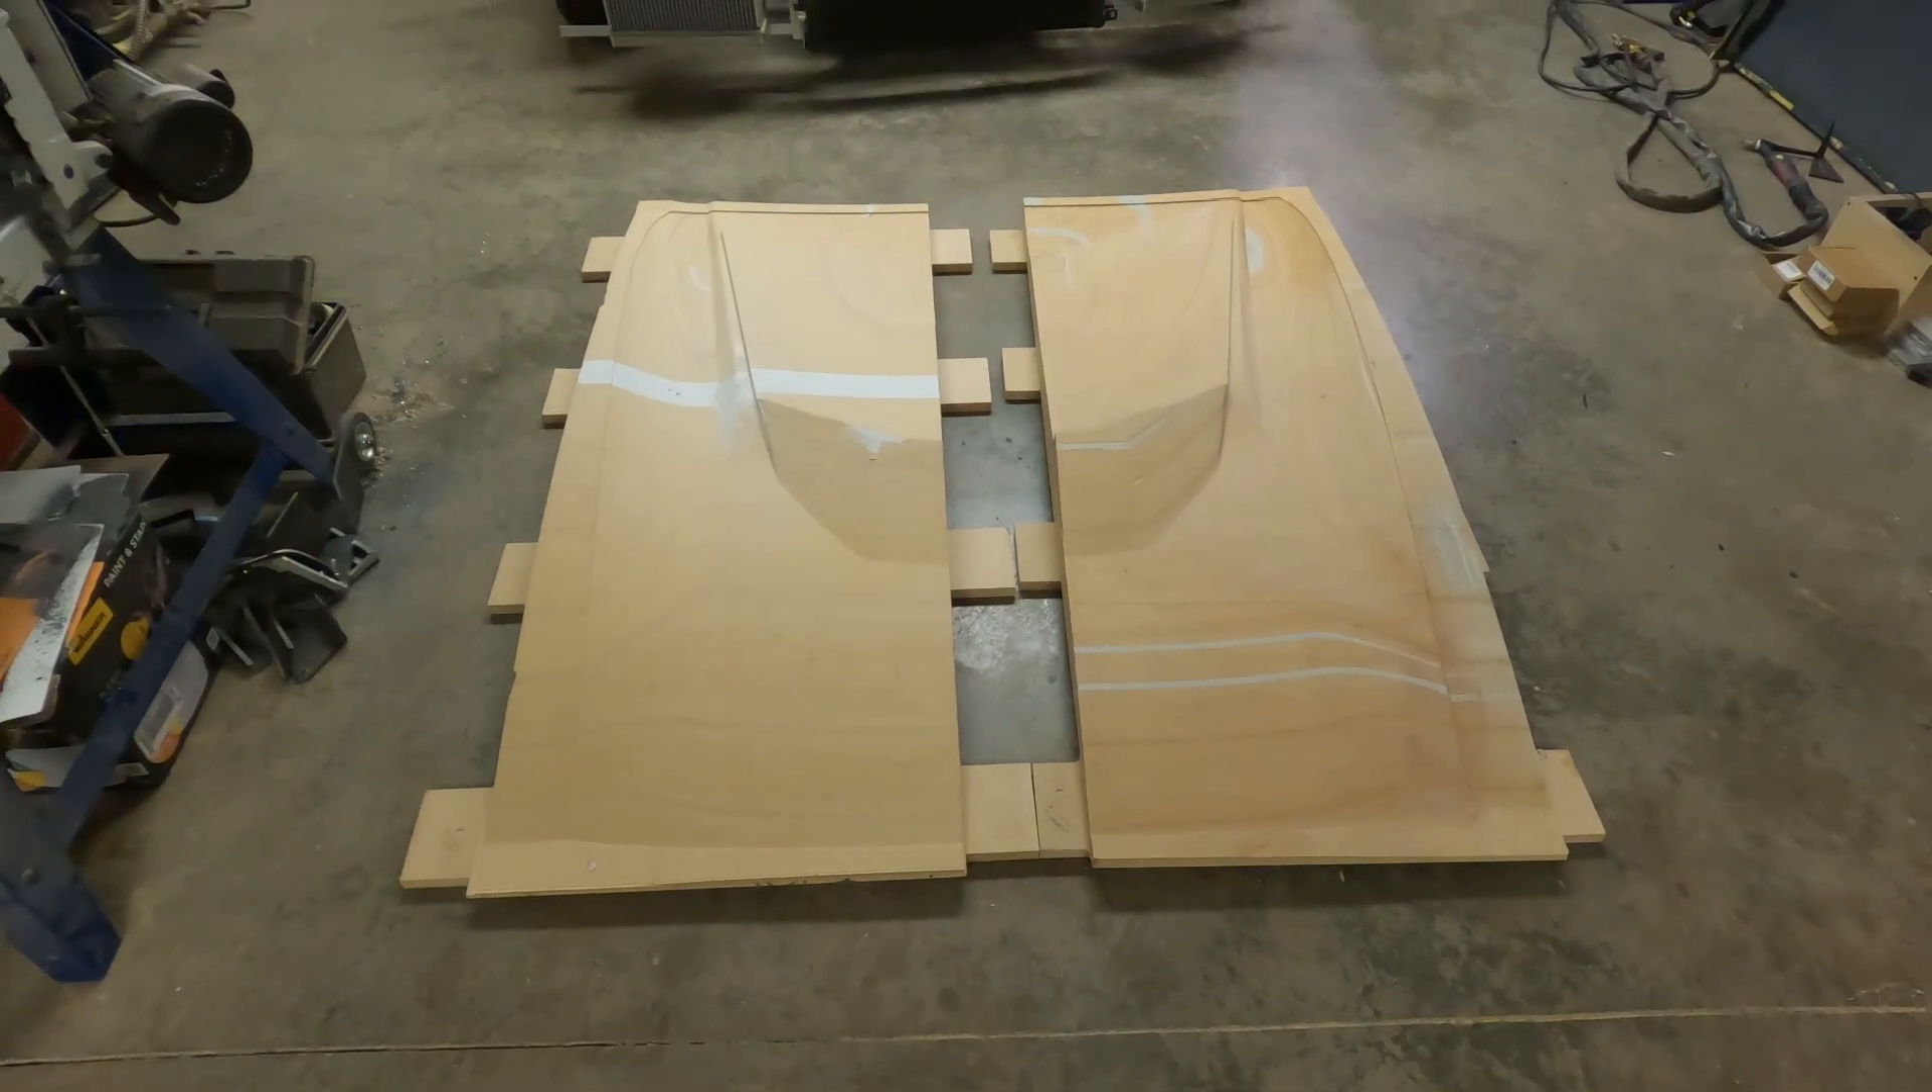I need to remove the spacer pieces off the back and get these two halves glued together so I can start finishing this mold.